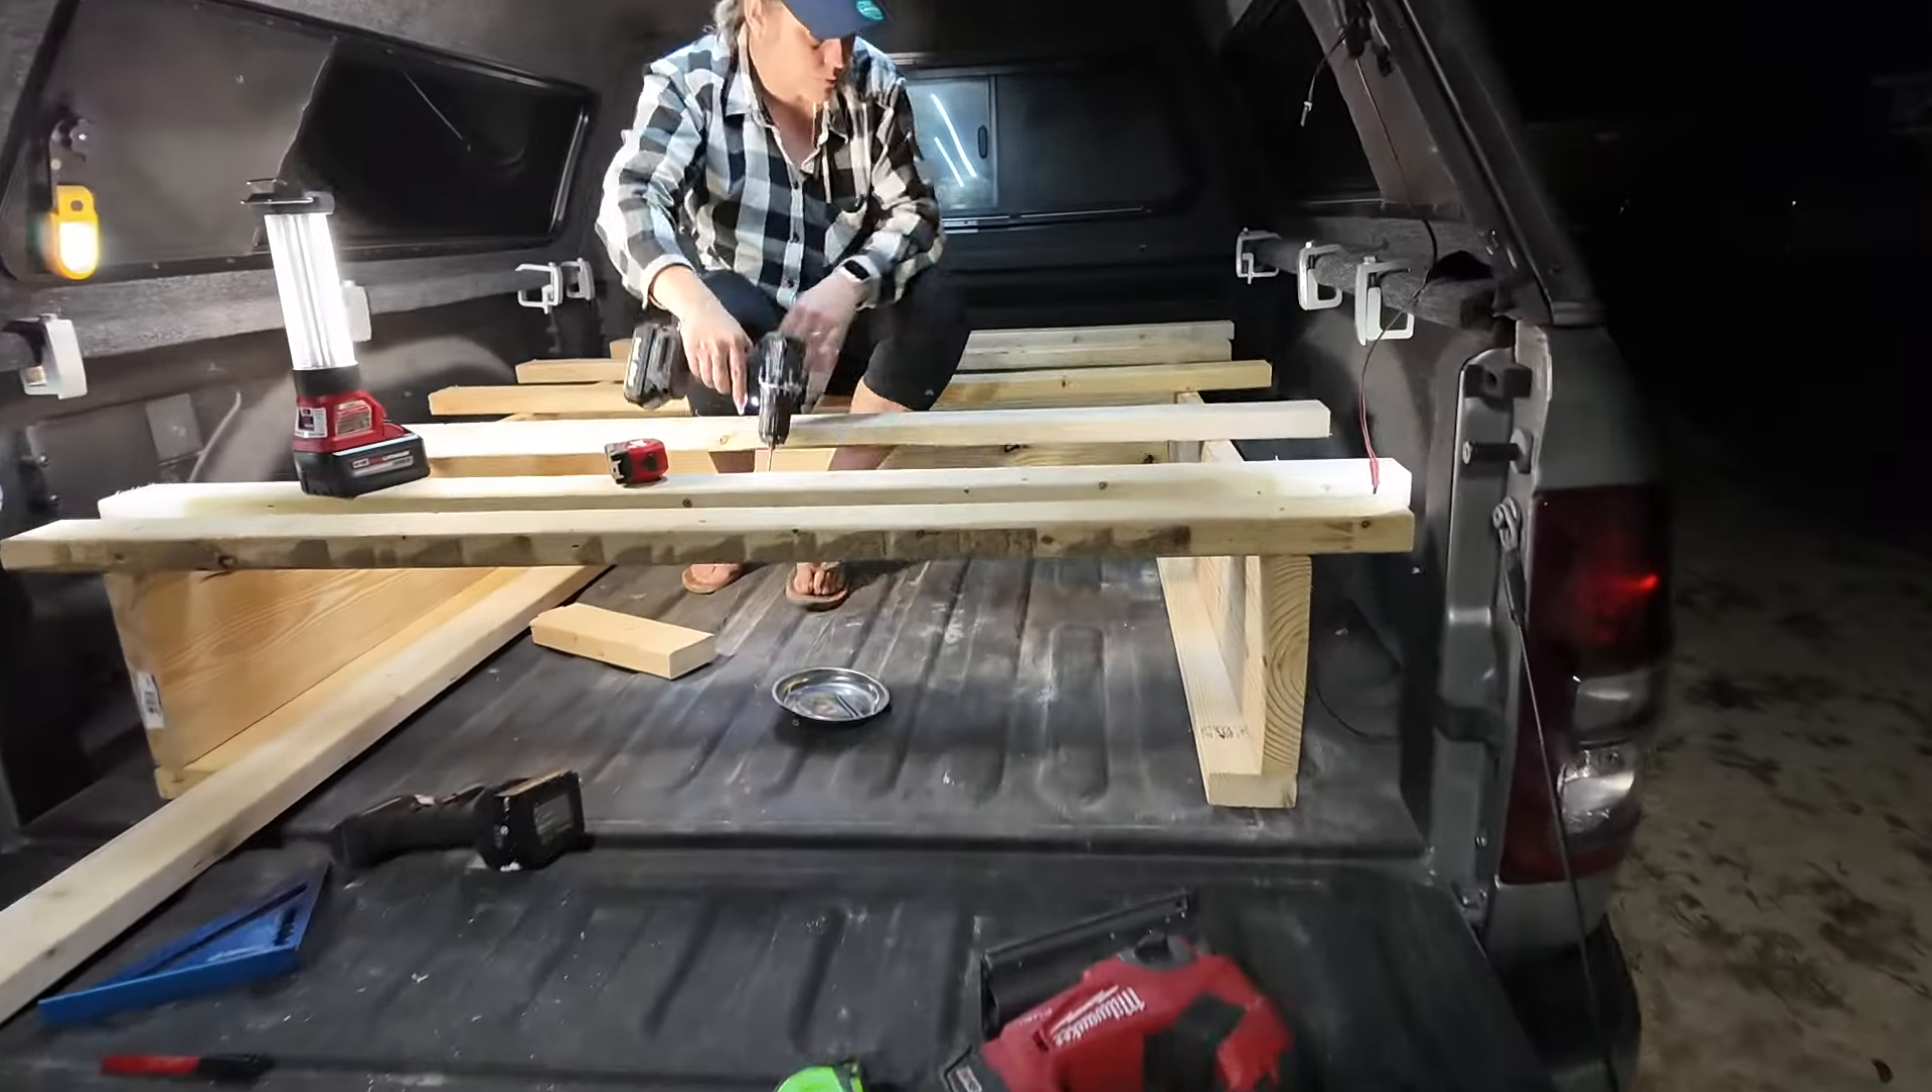So we got the supports on the top.